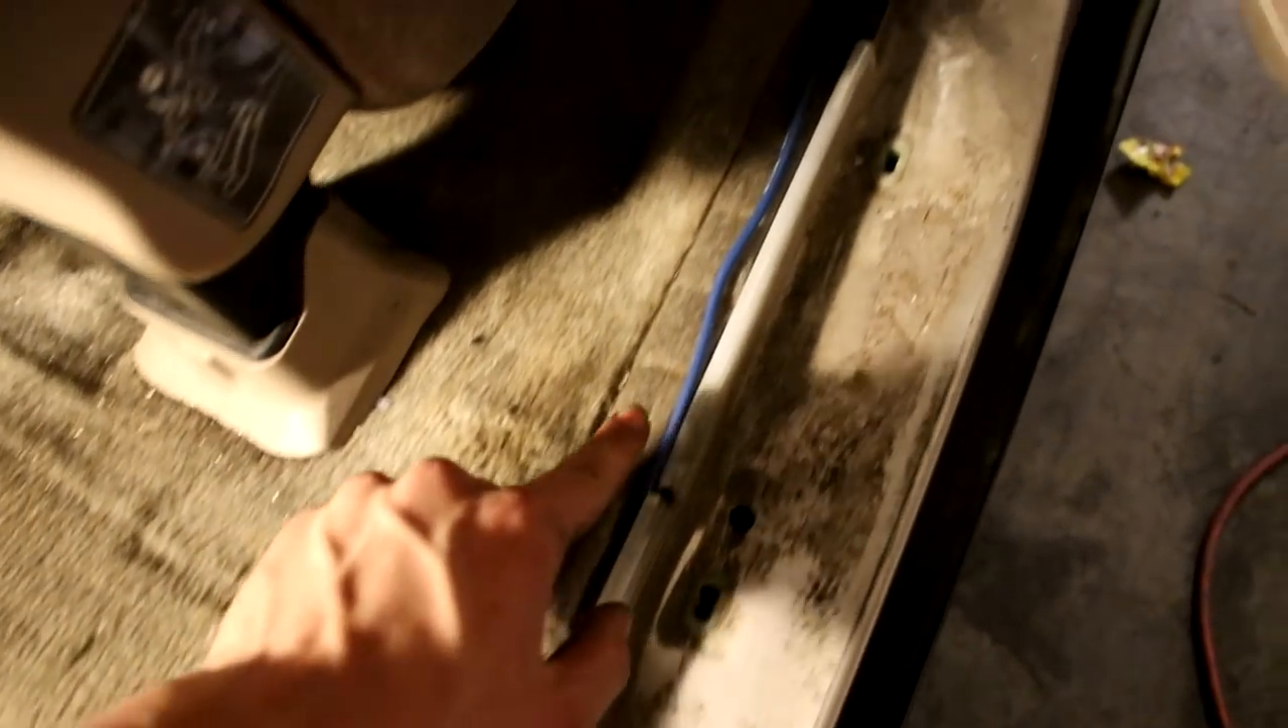I was also in the process of running the wires as well. So on this side, I have the blue wire coming through the carpet.